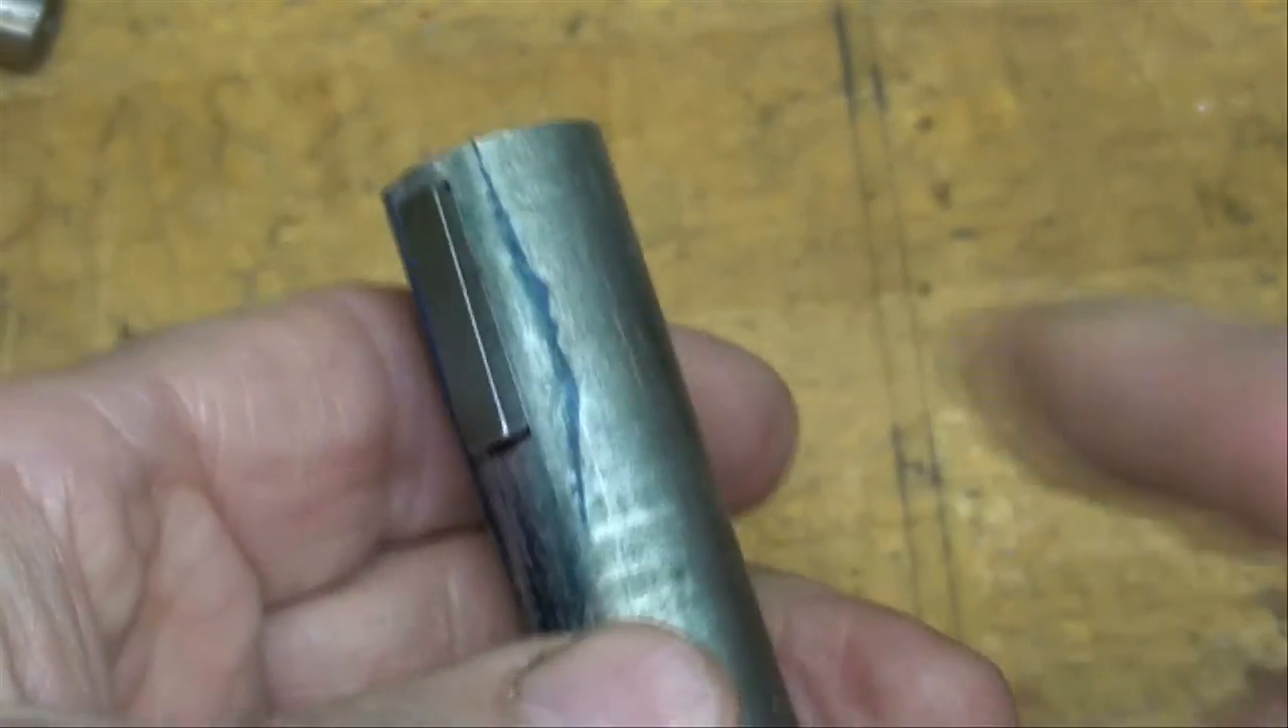Now there's the key and it fits in there very nicely.